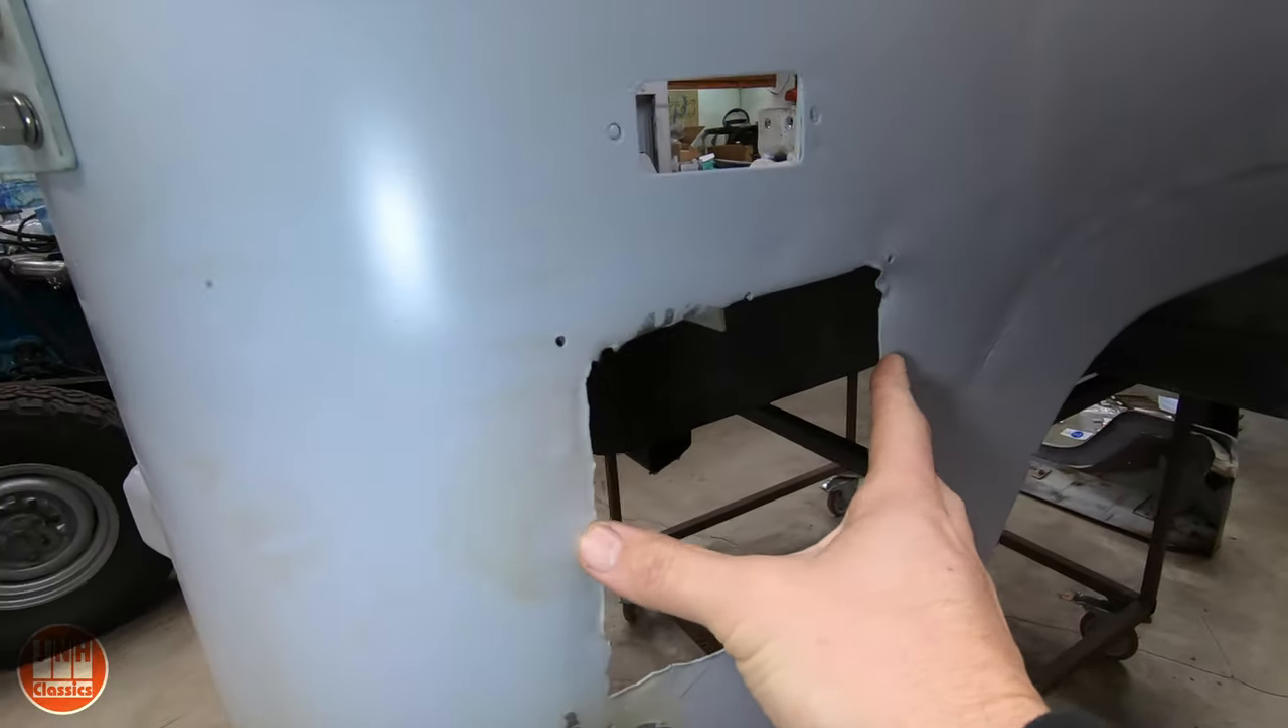I still need to patch this big hole hole but I'm gonna do that when I take this upper fender out because that cut is right there.